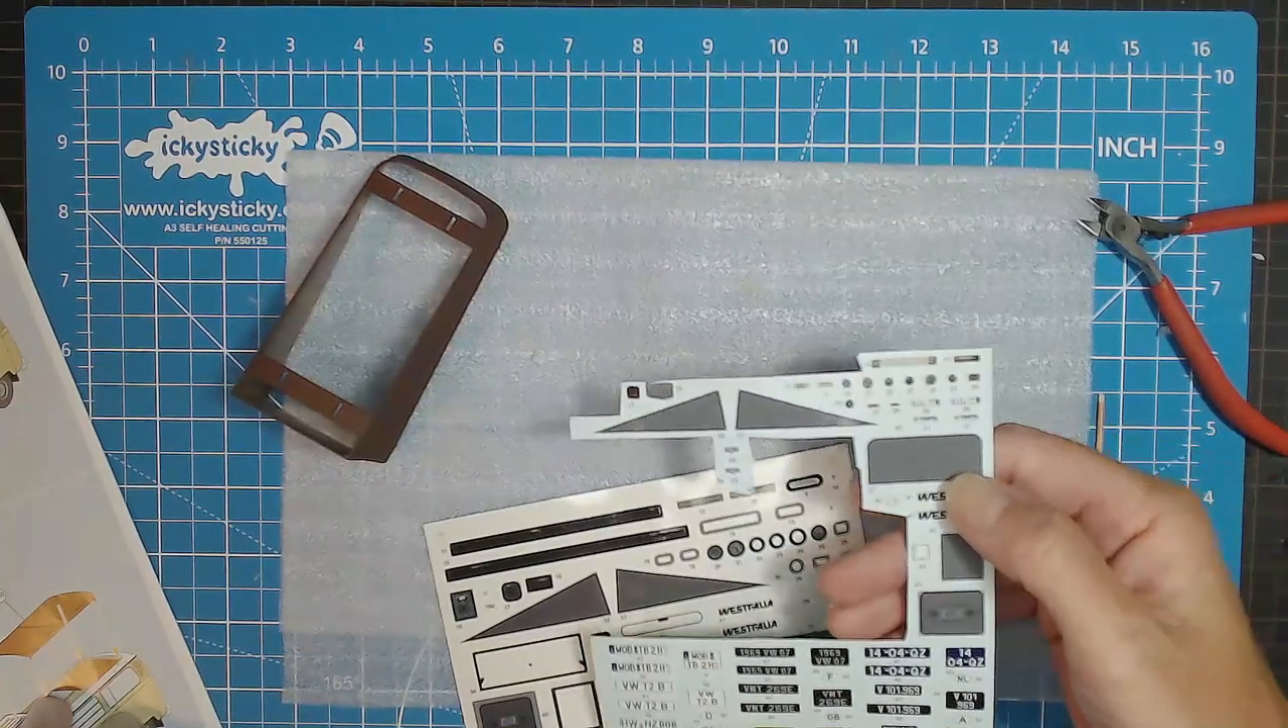I seem to still have a few decals I haven't used yet that haven't been called out.